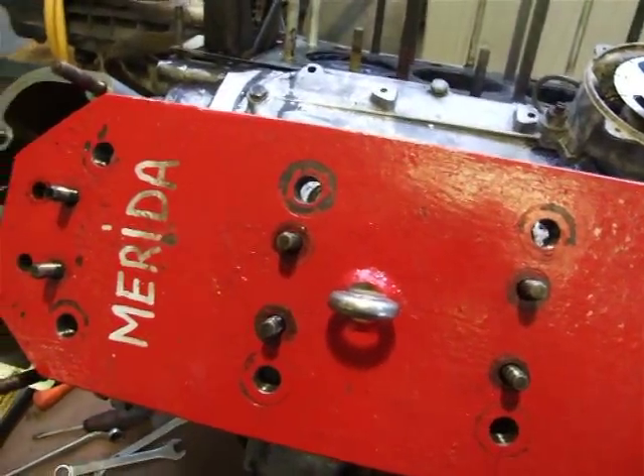I'm just going to put Merida on, and then I'll be back to you shortly, okay, okay, Merida's in place, not bolted down yet, but that's her pretty much sitting in position.